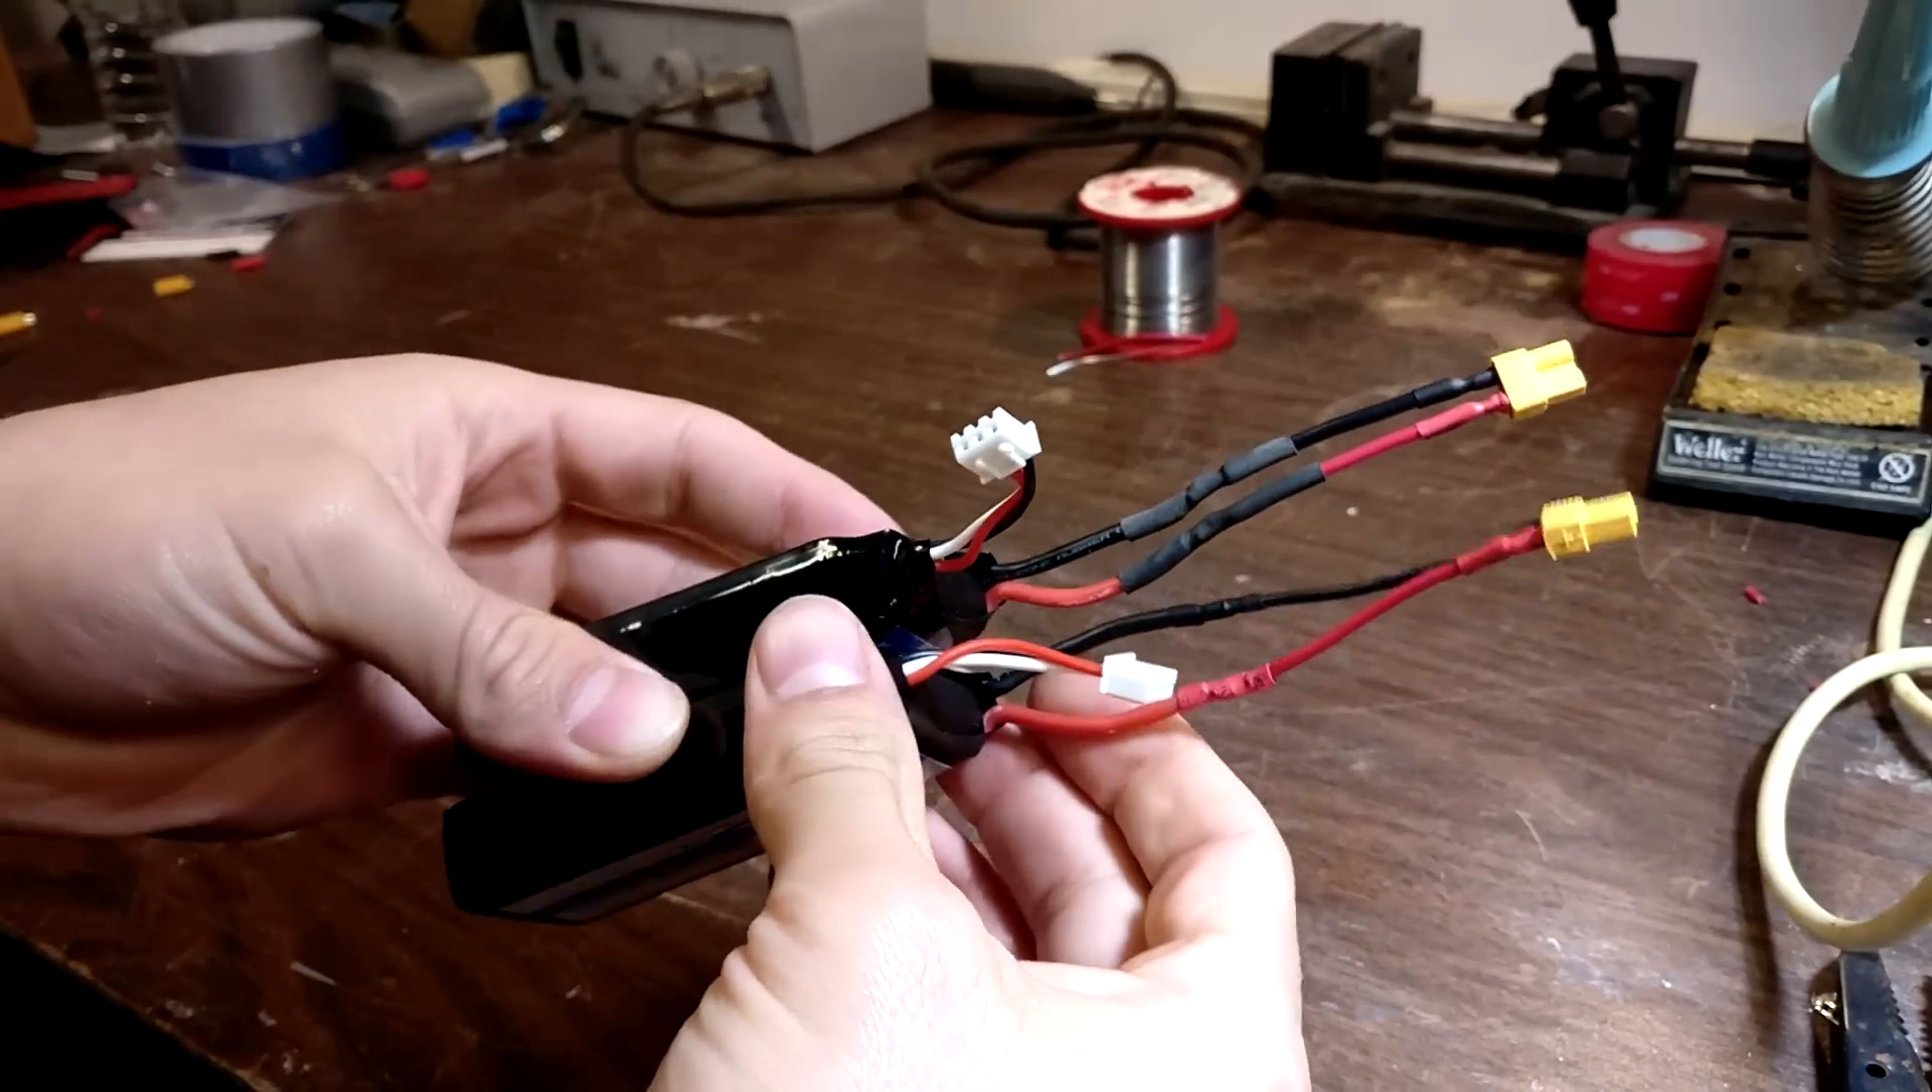Now that we have completed the surgery for the batteries, we've attached the XT30 connectors. You can see they're both on.